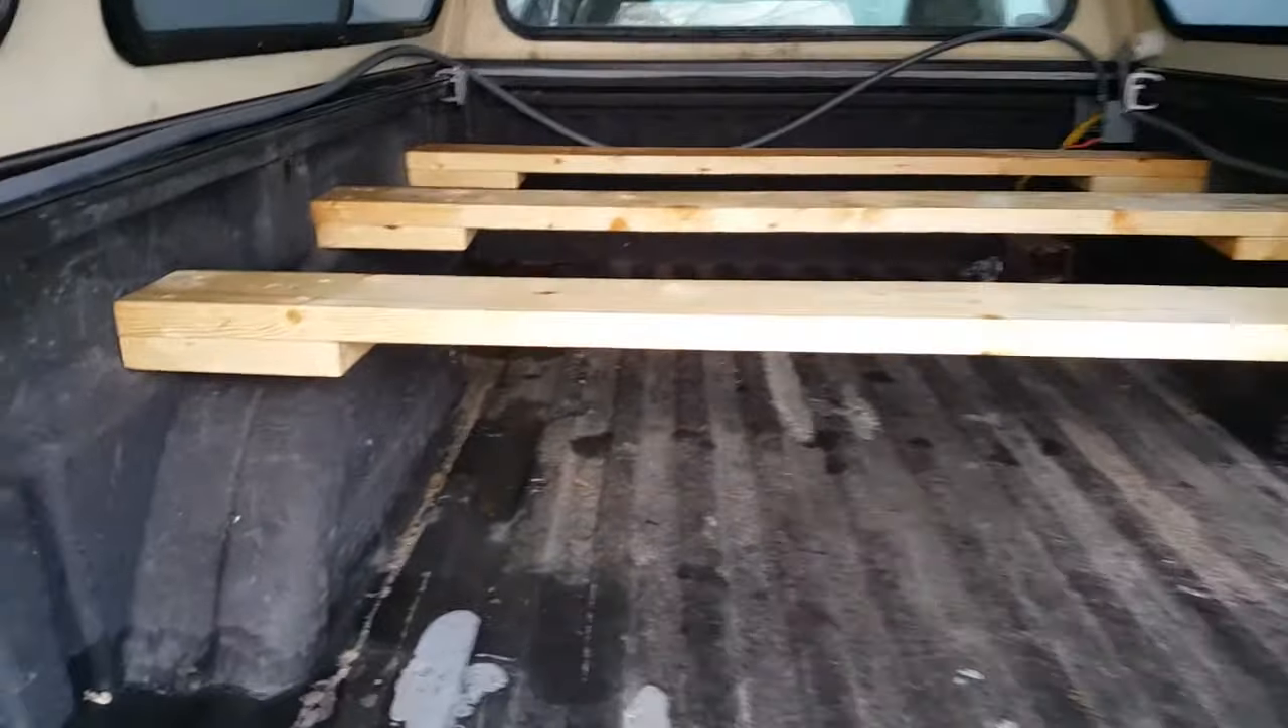We've got some notches in the bed from the factory on both sides. So we've got three 2x6s stretched across into the notches. You'll see that I've got double here.